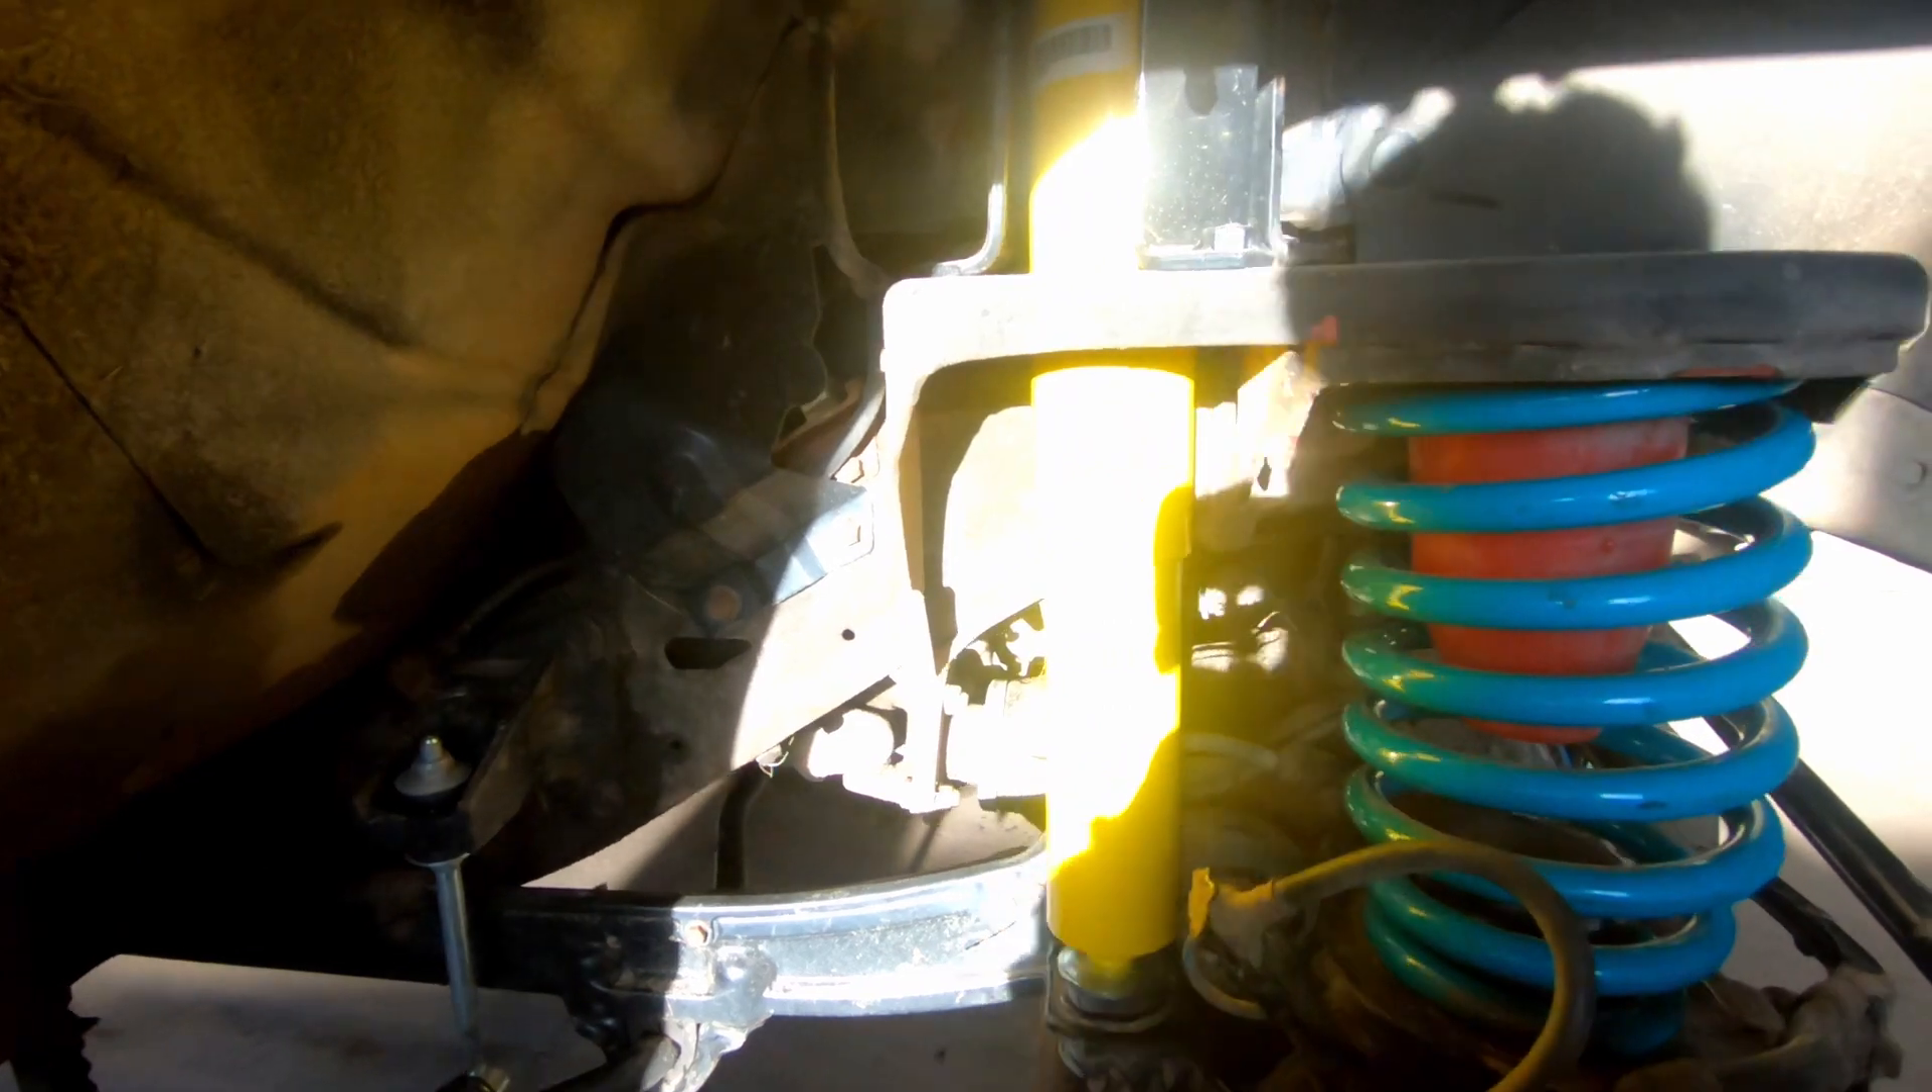Sprężyna siedzi. Amortyzator siedzi. Tylko poskręcać teraz.